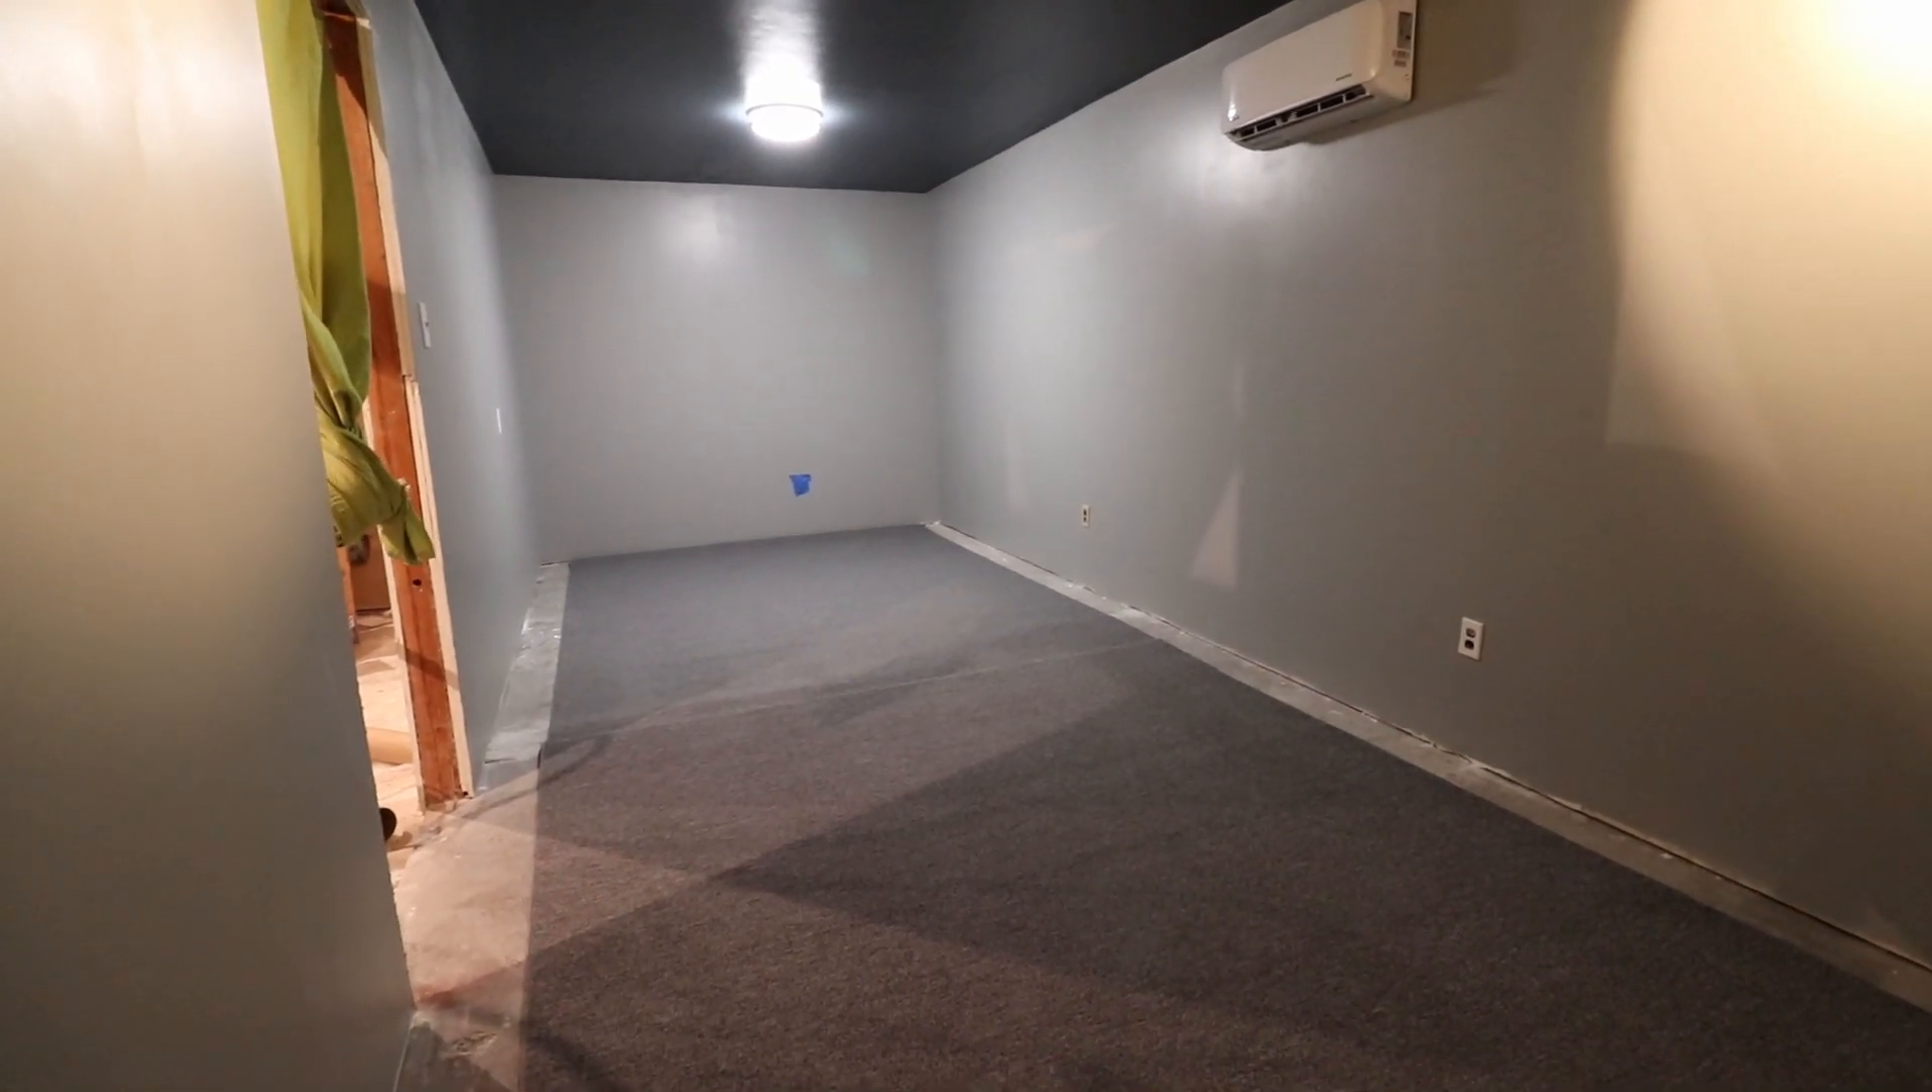So, as you can see, not only did I get the painting done, but I got the lights in, the AC in, and some carpets put down.